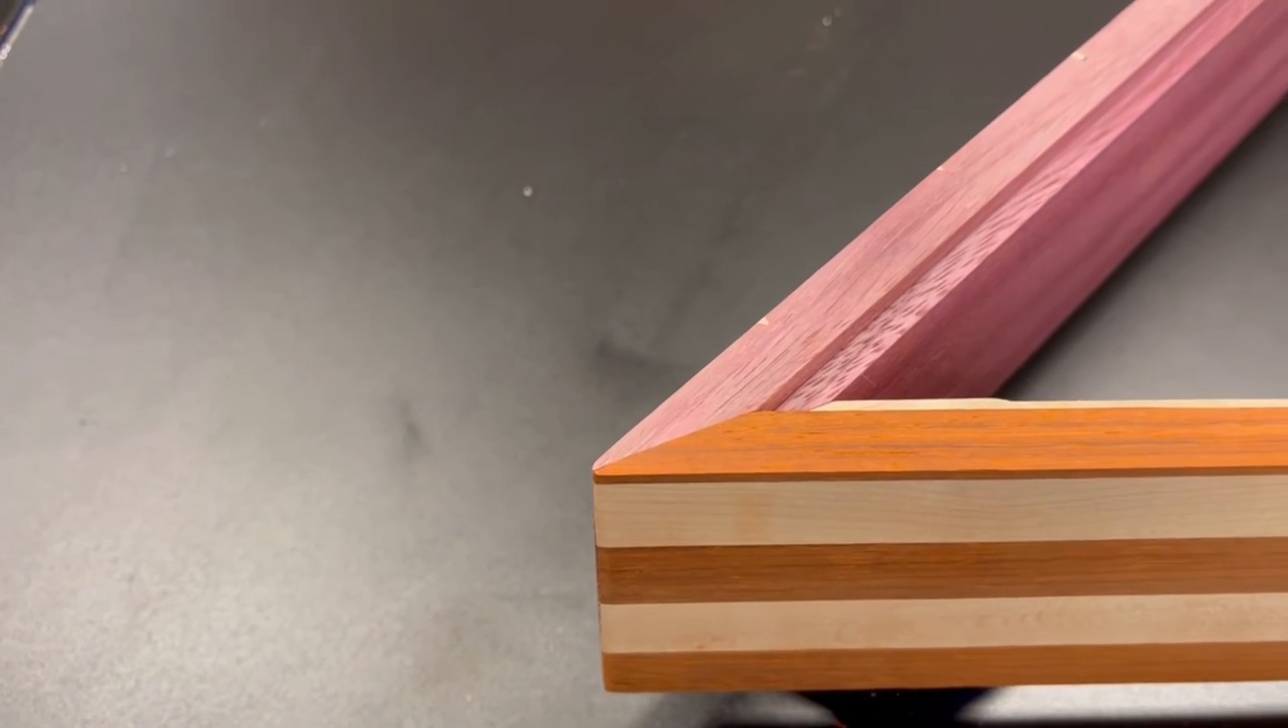These steep angles are pretty unforgiving in terms of leaving a gap, but as you can see, the corners turned out pretty well.